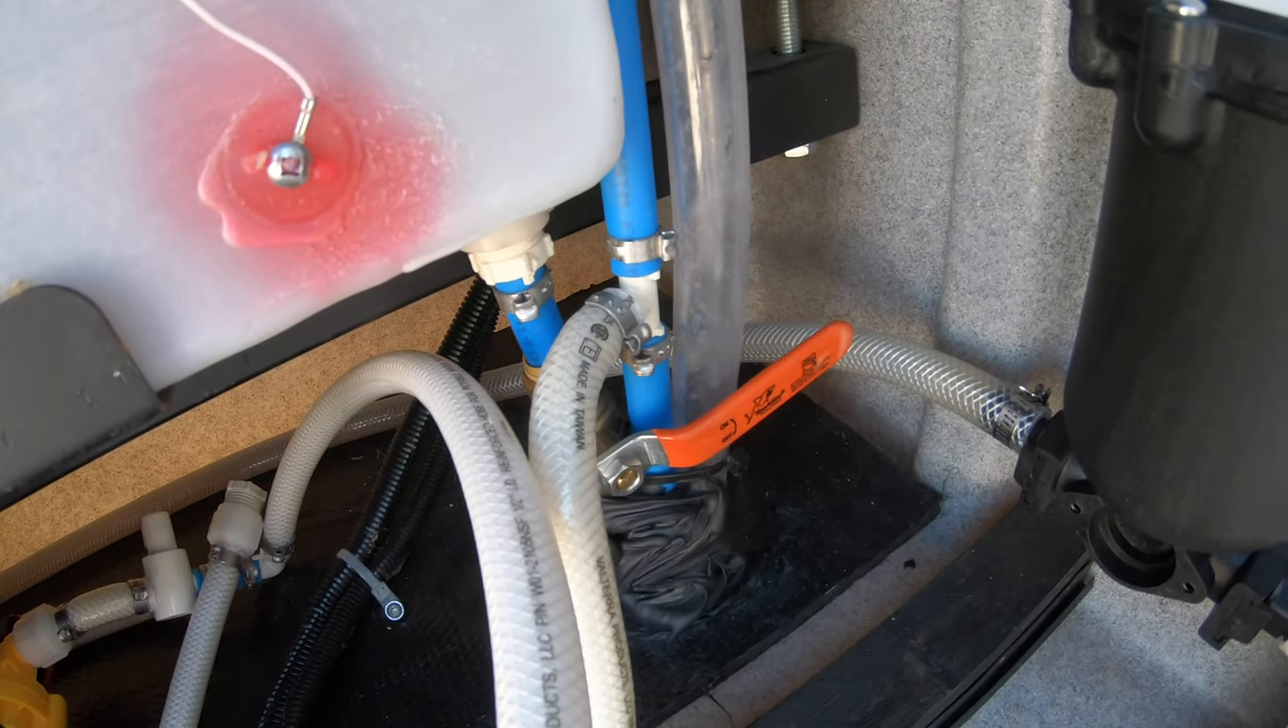I've also installed a valve right there that I can drain the tank instead of taking out the fittings.